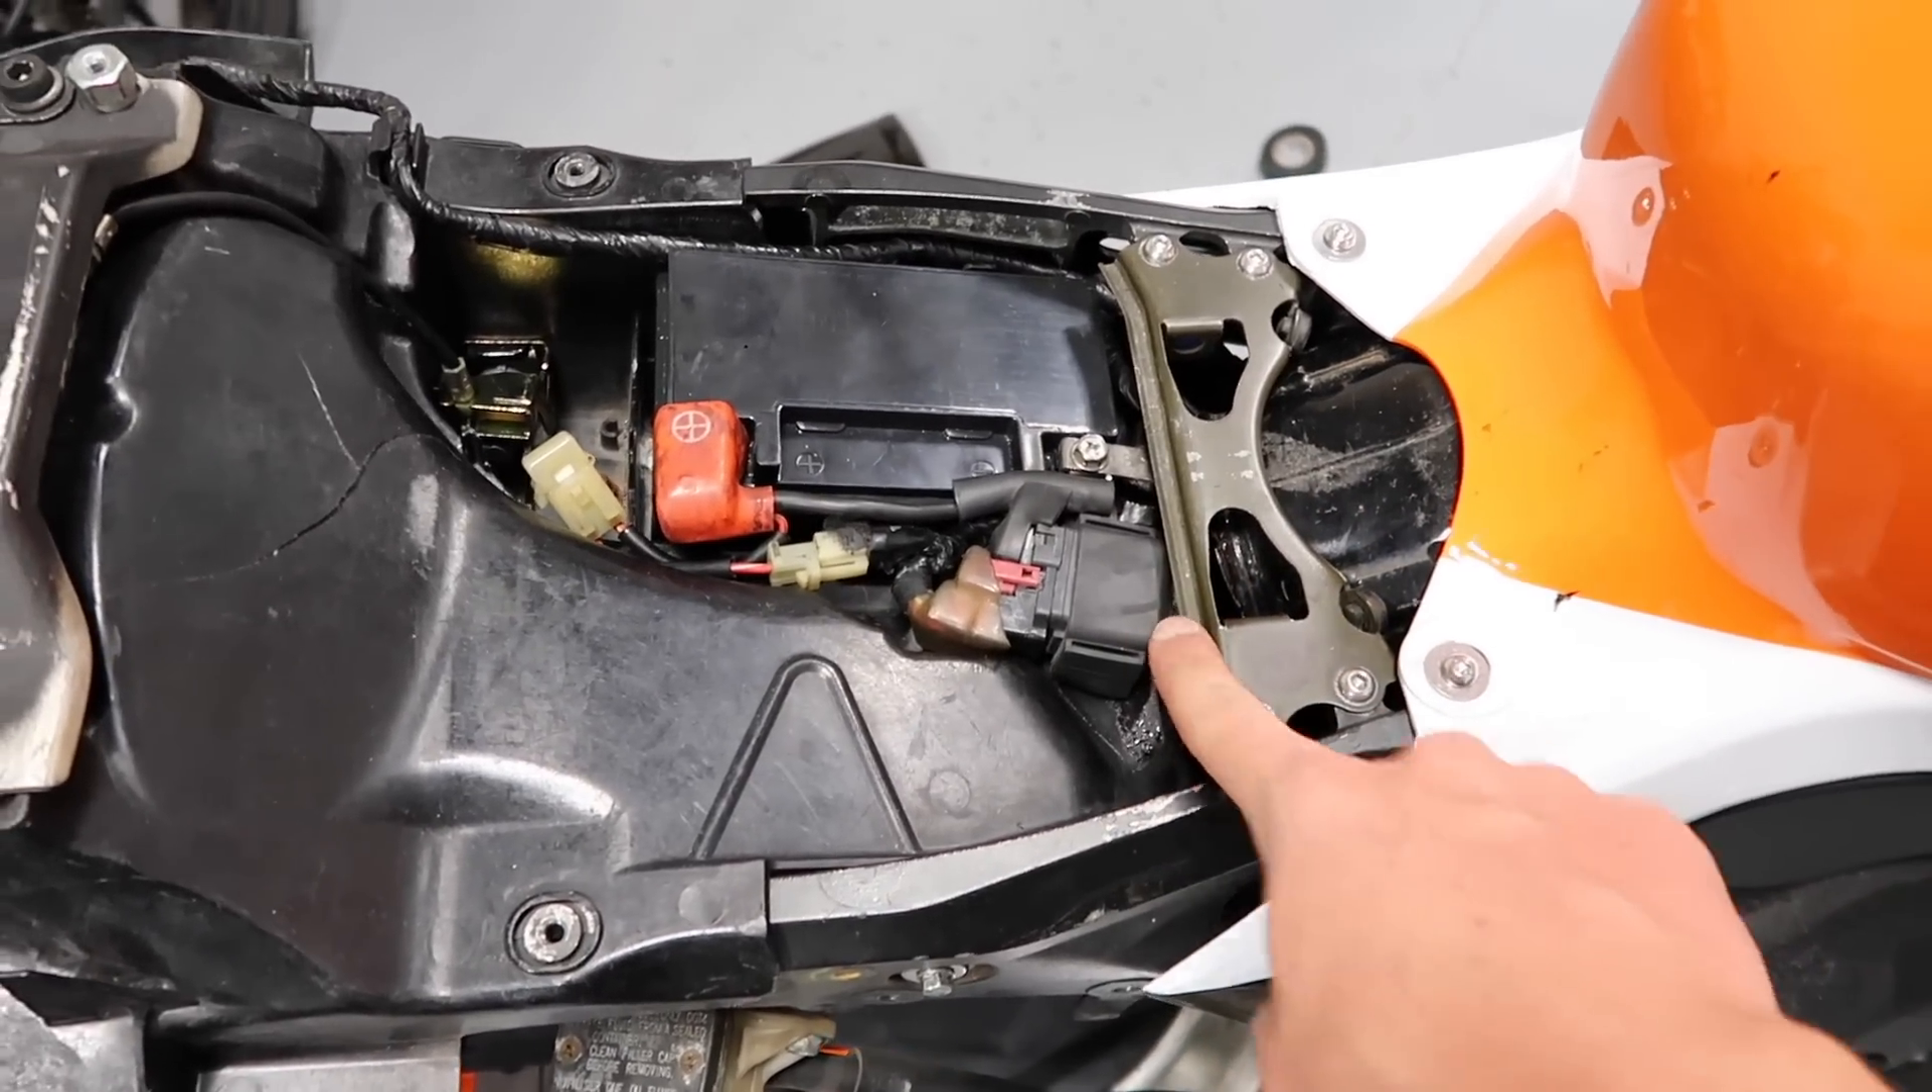The battery is in place. It's all good.